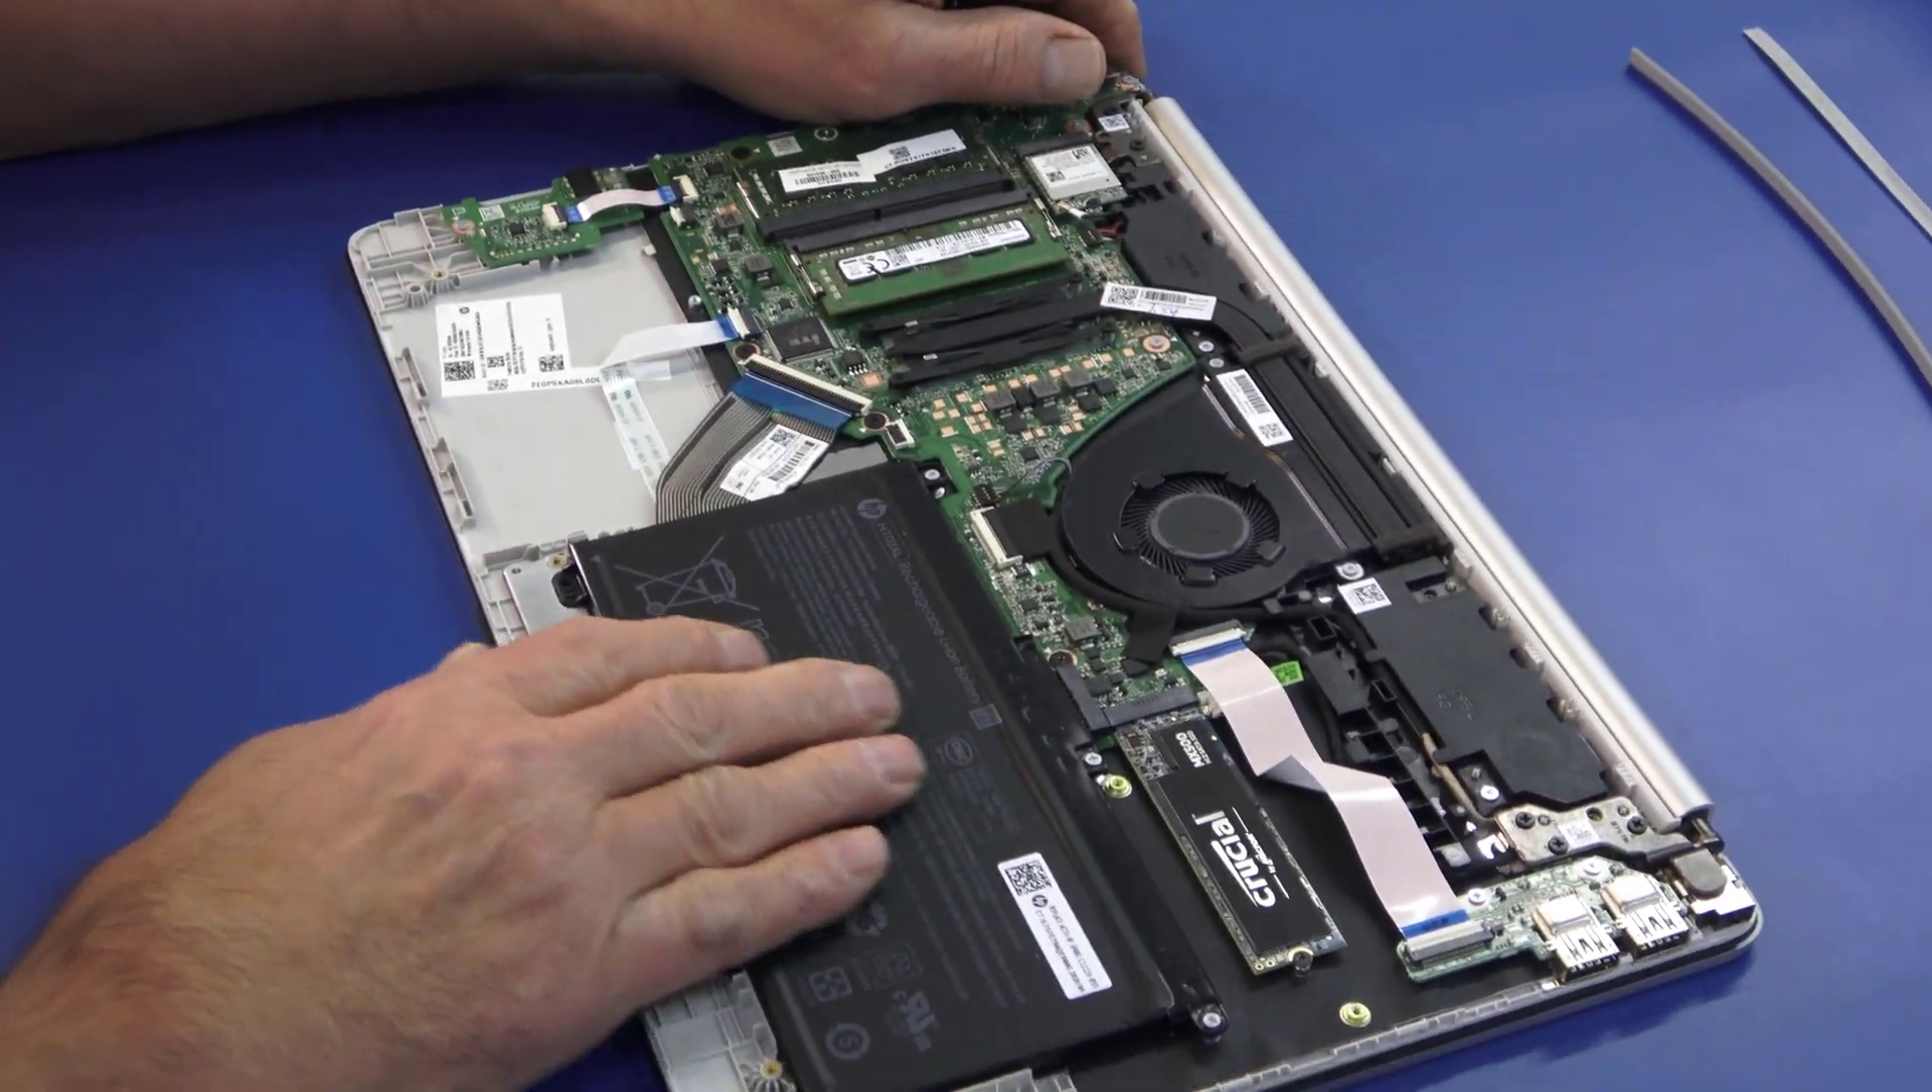We got our battery remounted. Our SSD and our RAM.